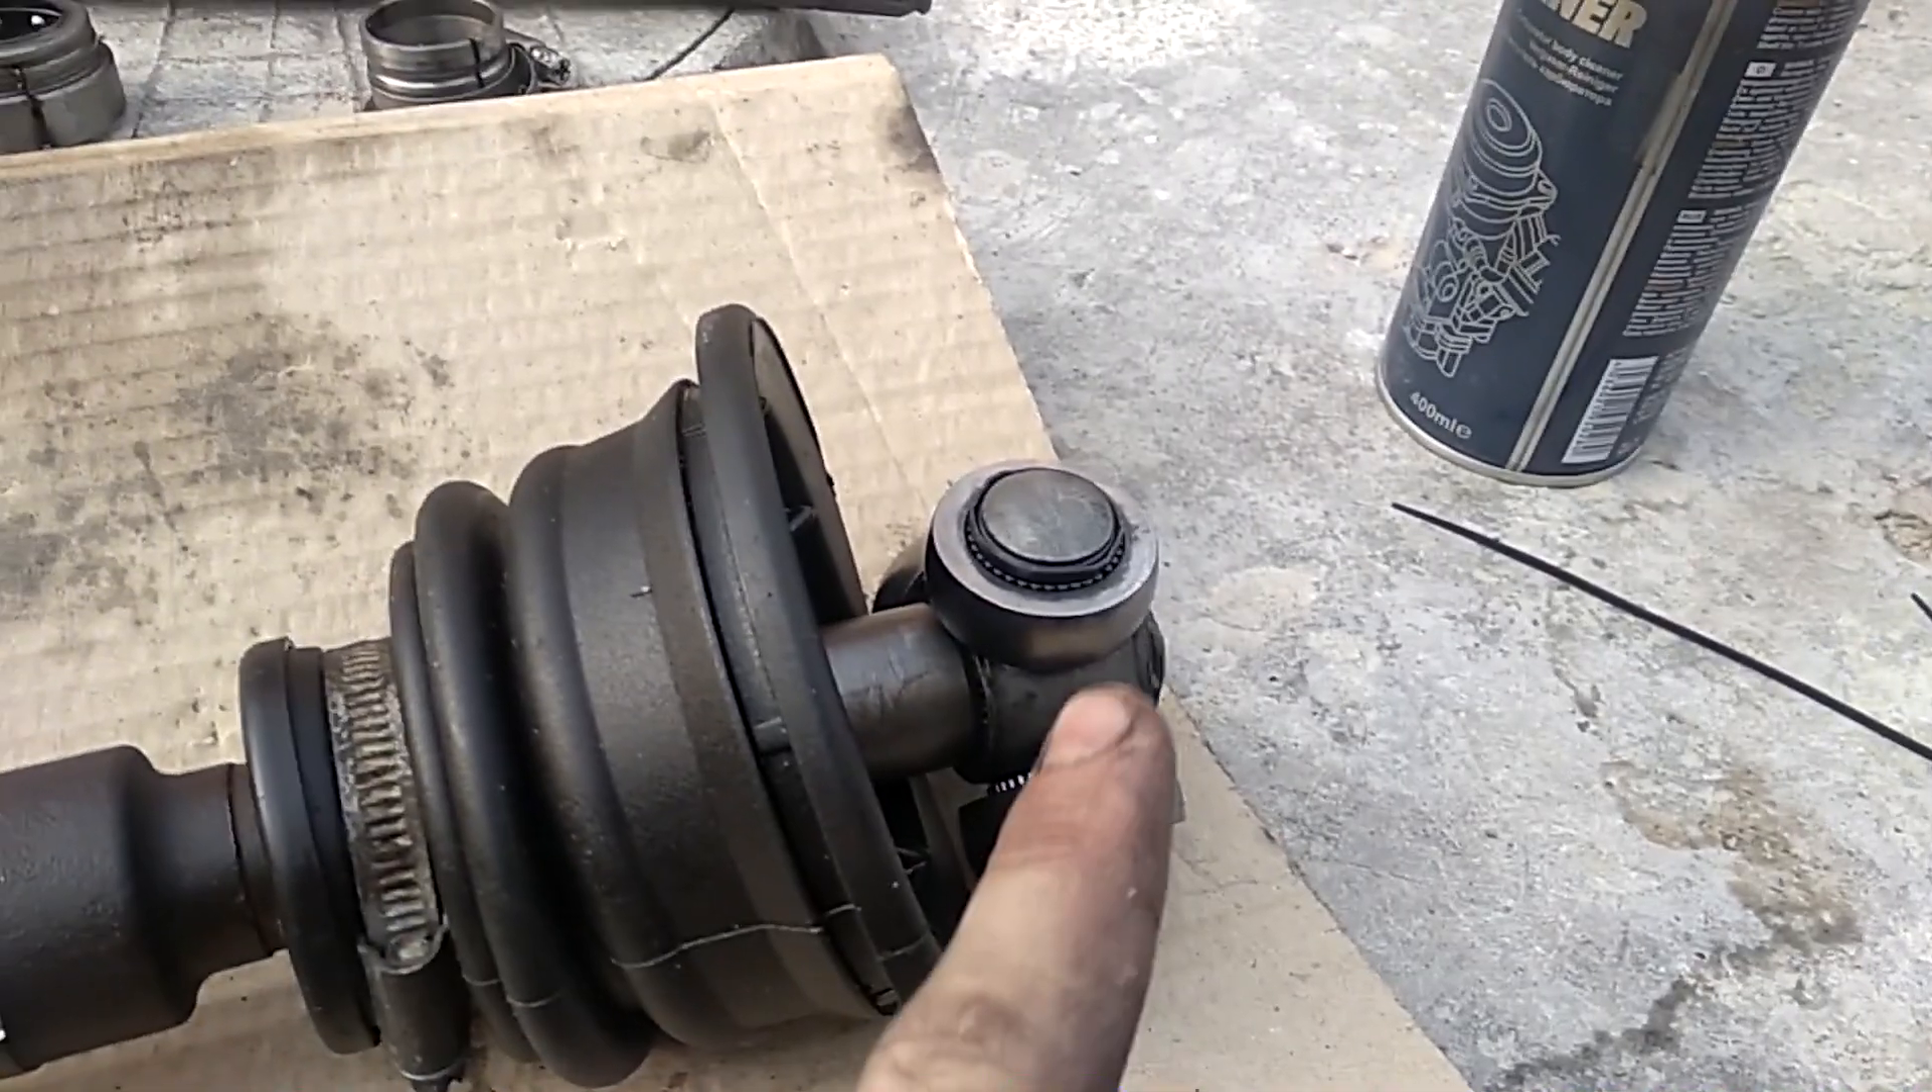Здесь уже пыльничок стоит, это моя полуось.